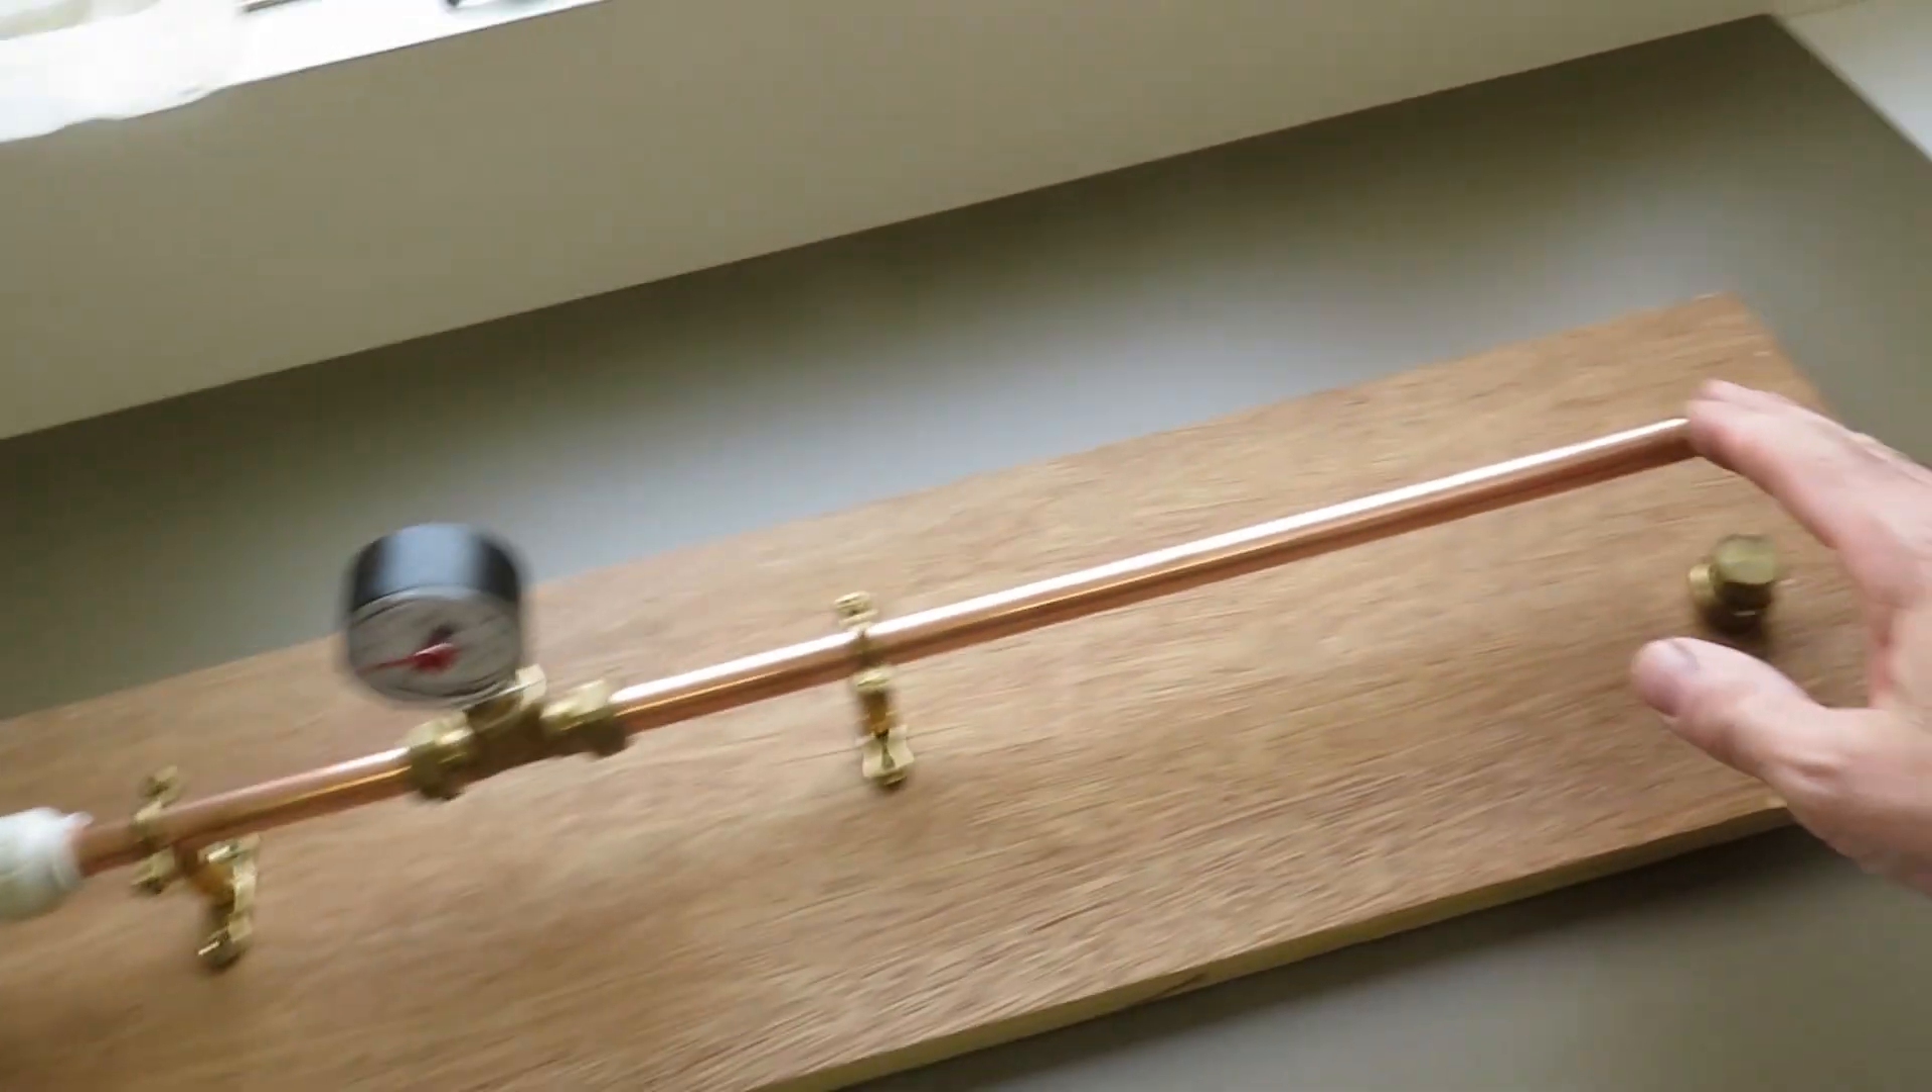Pressure gauge in the middle. I've just got to add the end cap onto the end of the copper tube here.